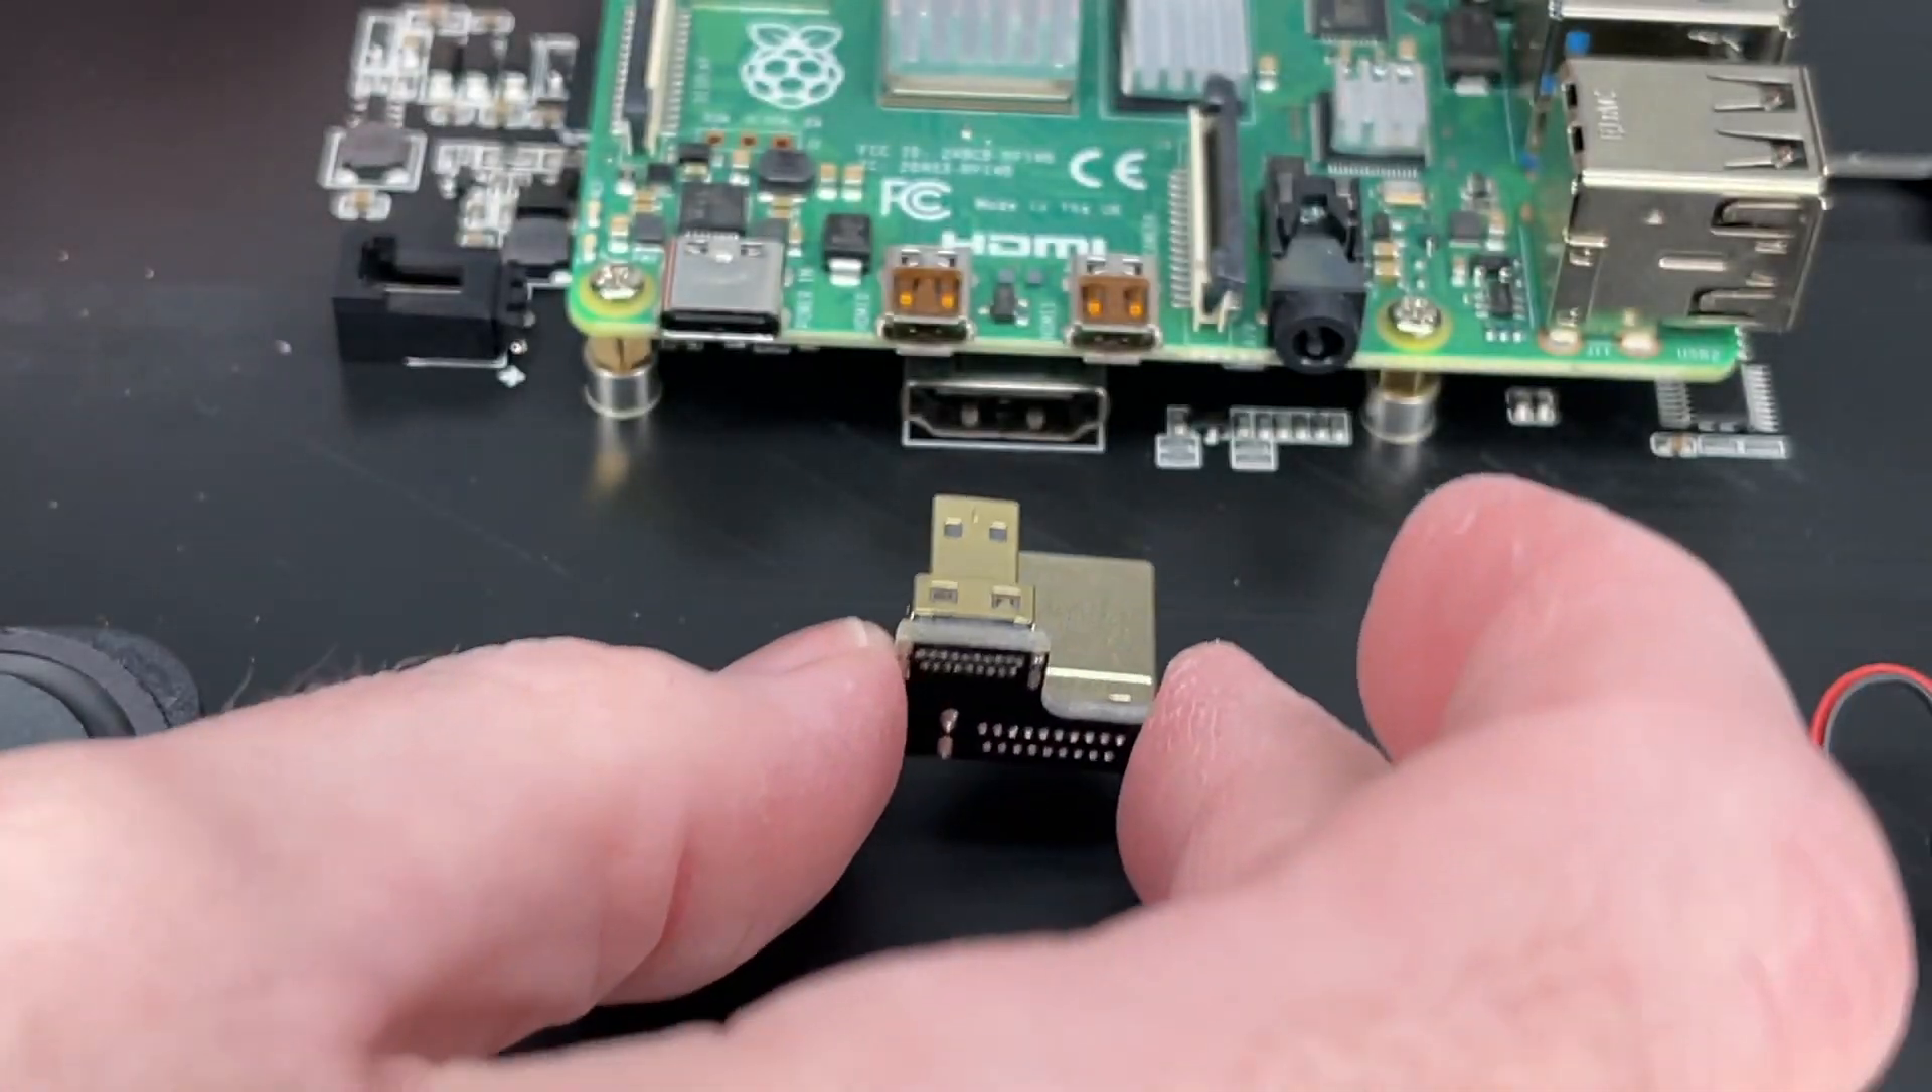Okay, I have the Raspberry Pi mounted here.